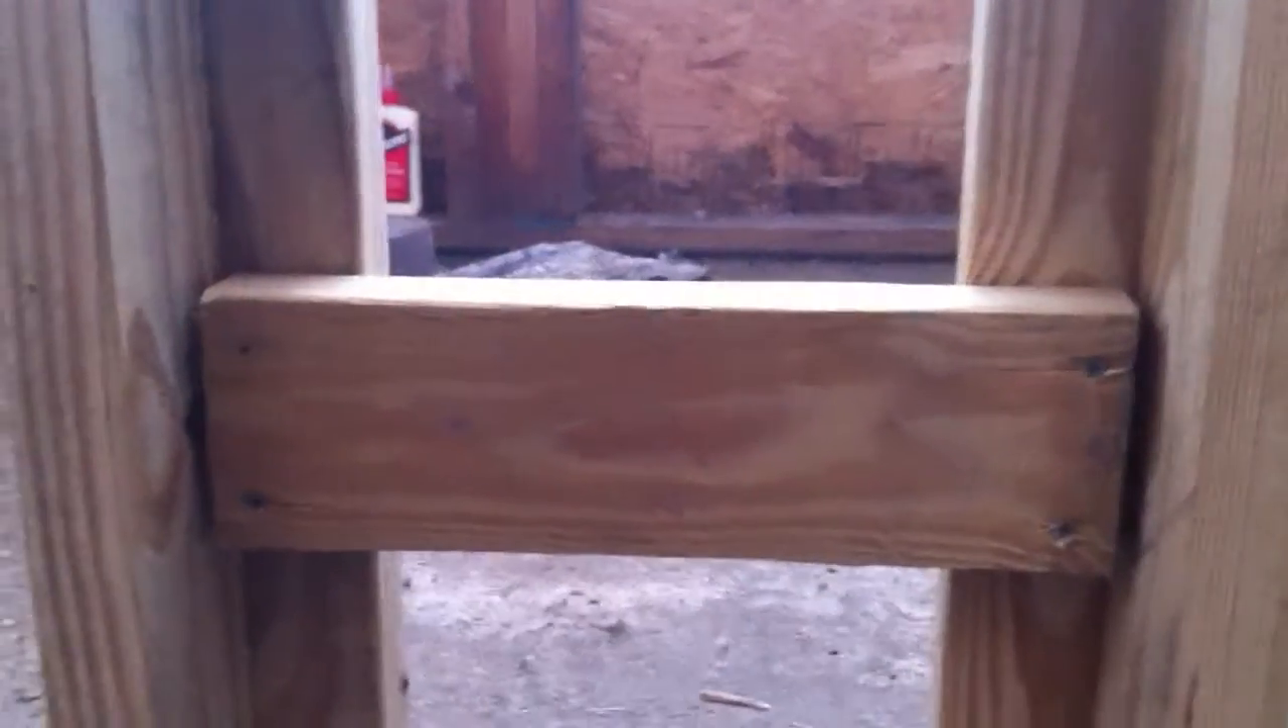Oh yeah Down here on the bottom Of the outside legs I put a cross brace Seven inches up off the ground To help prevent bowing as well.